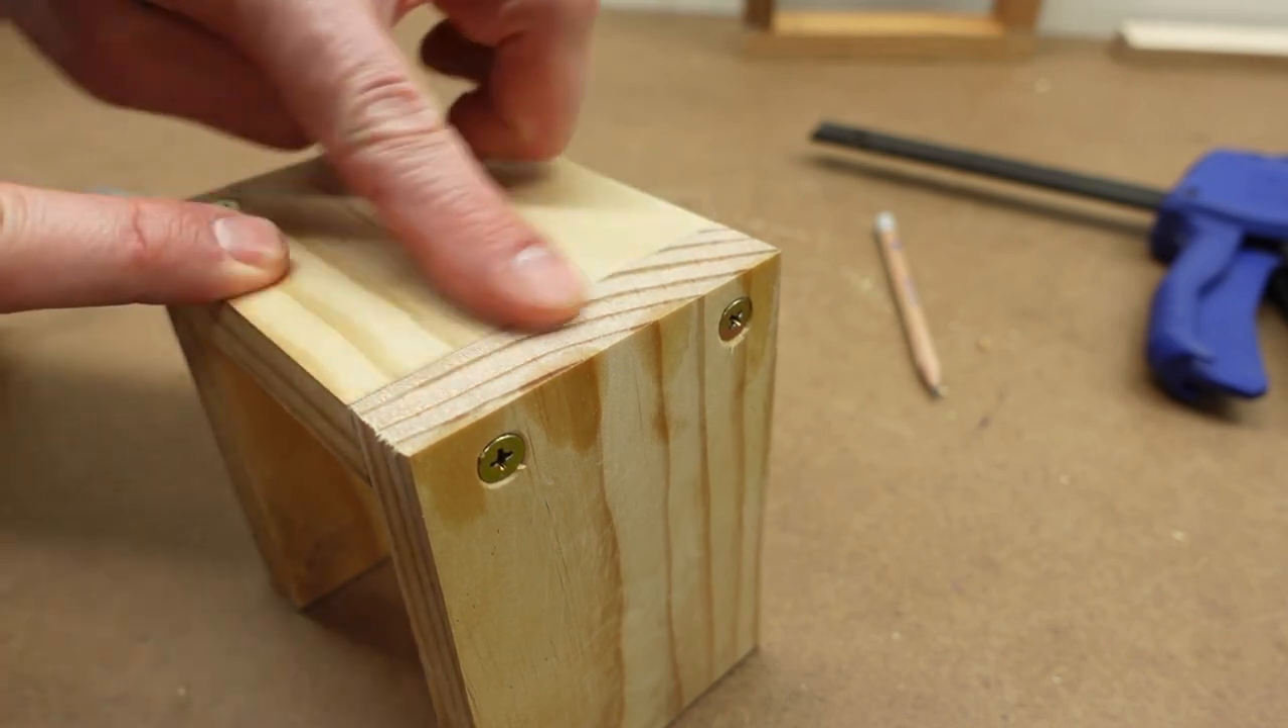So here it is. The glued and screwed butt joint.